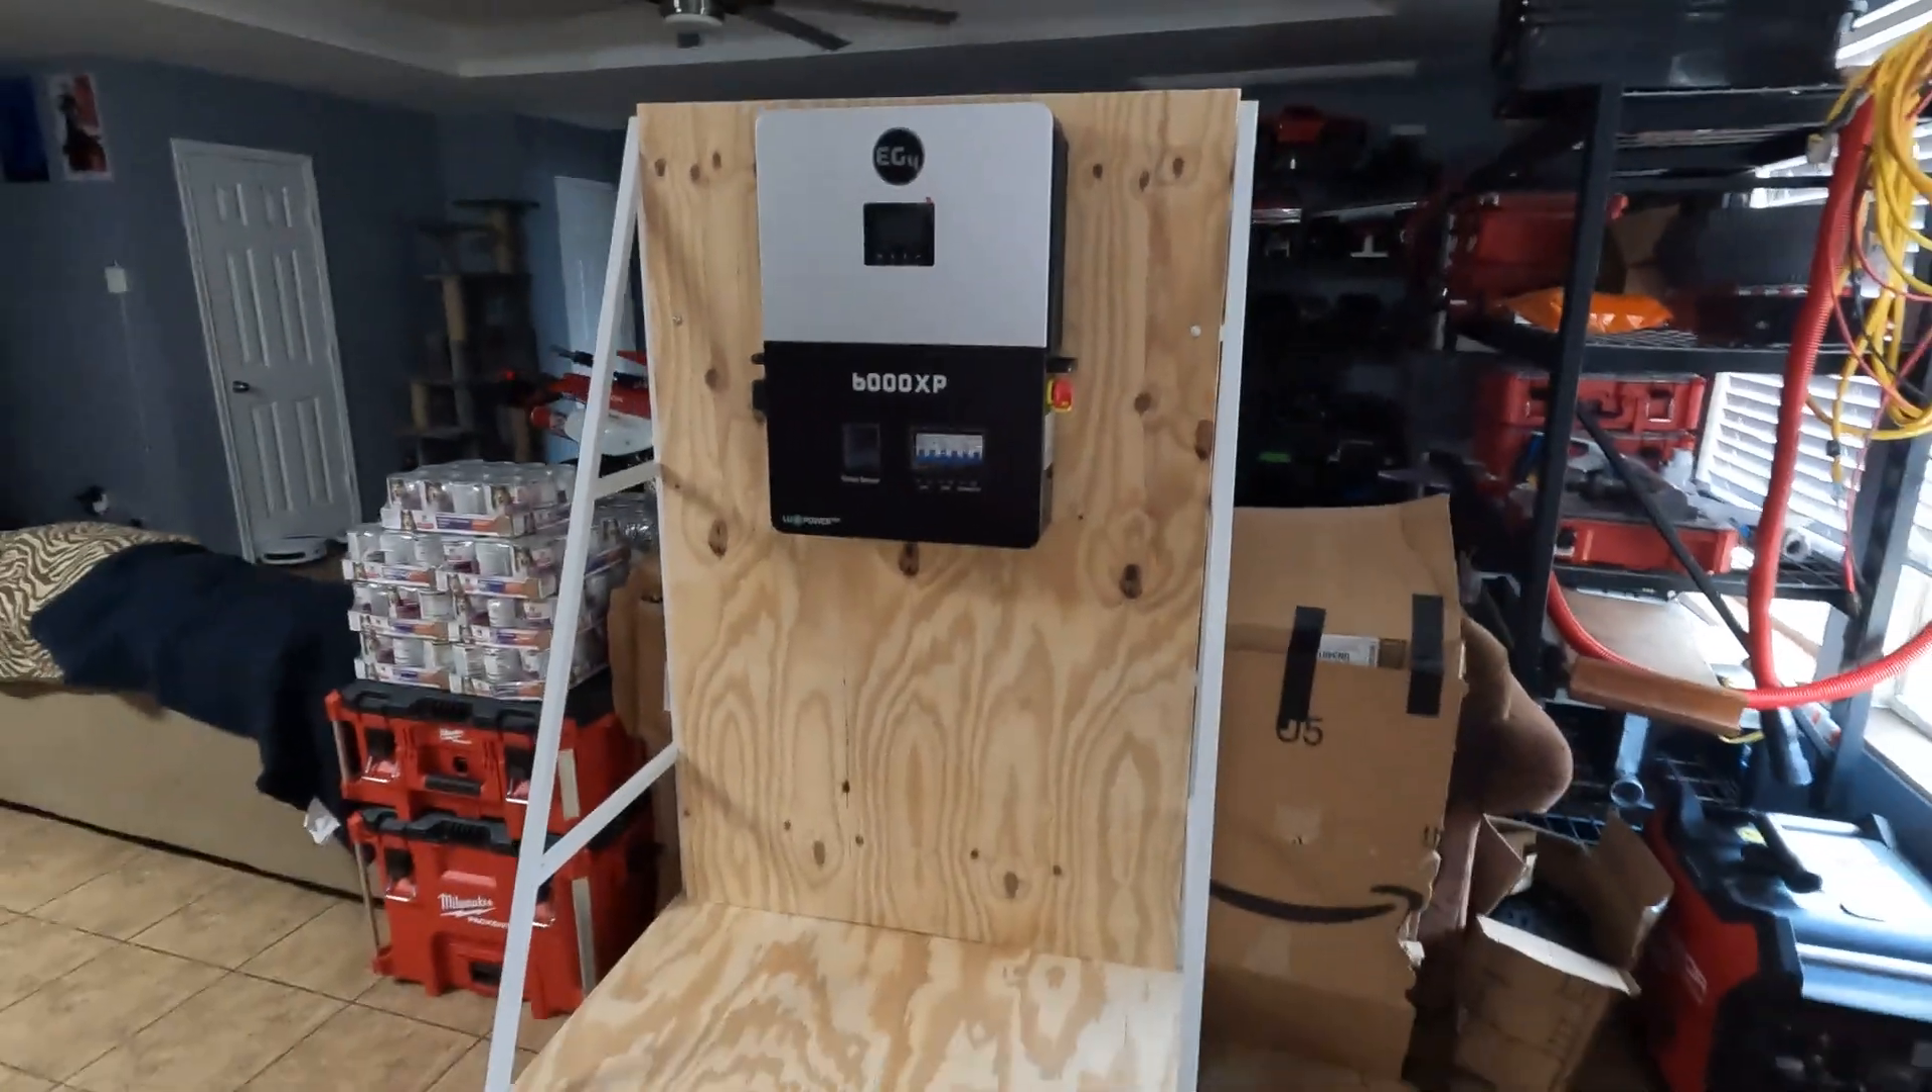The next day we got the wood mounted and done.